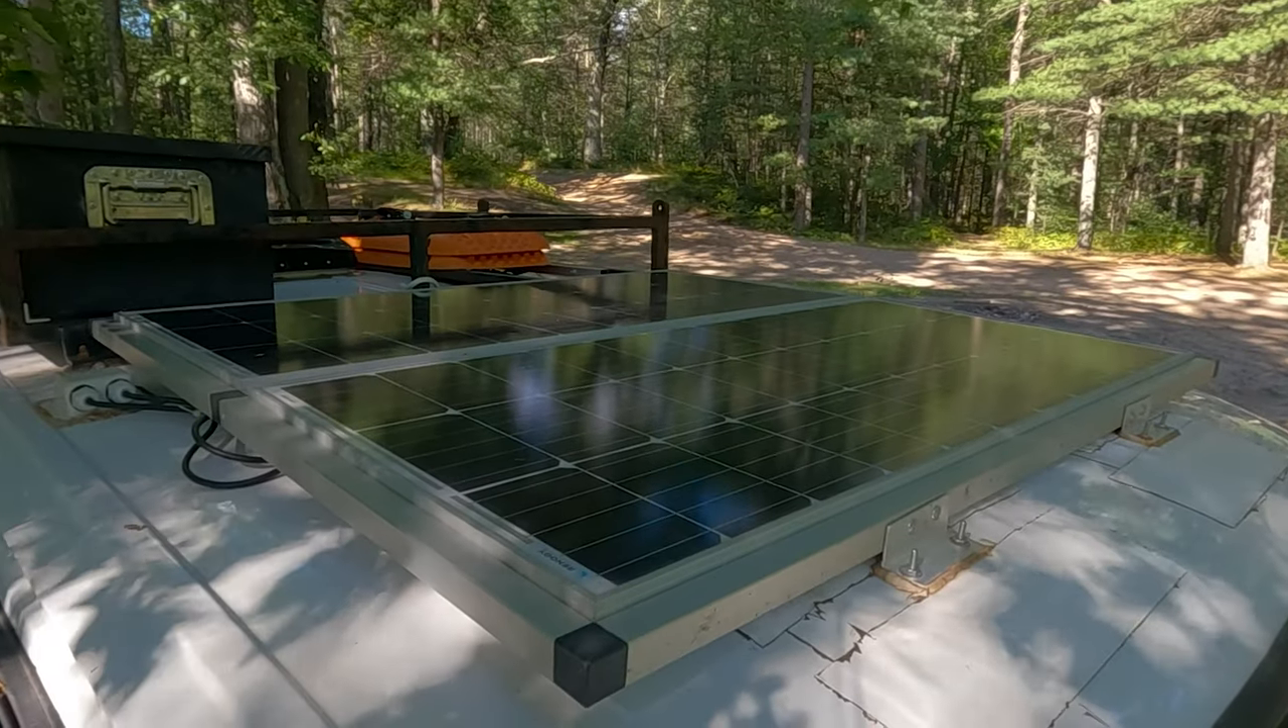So here's a look at the solar panels installed.